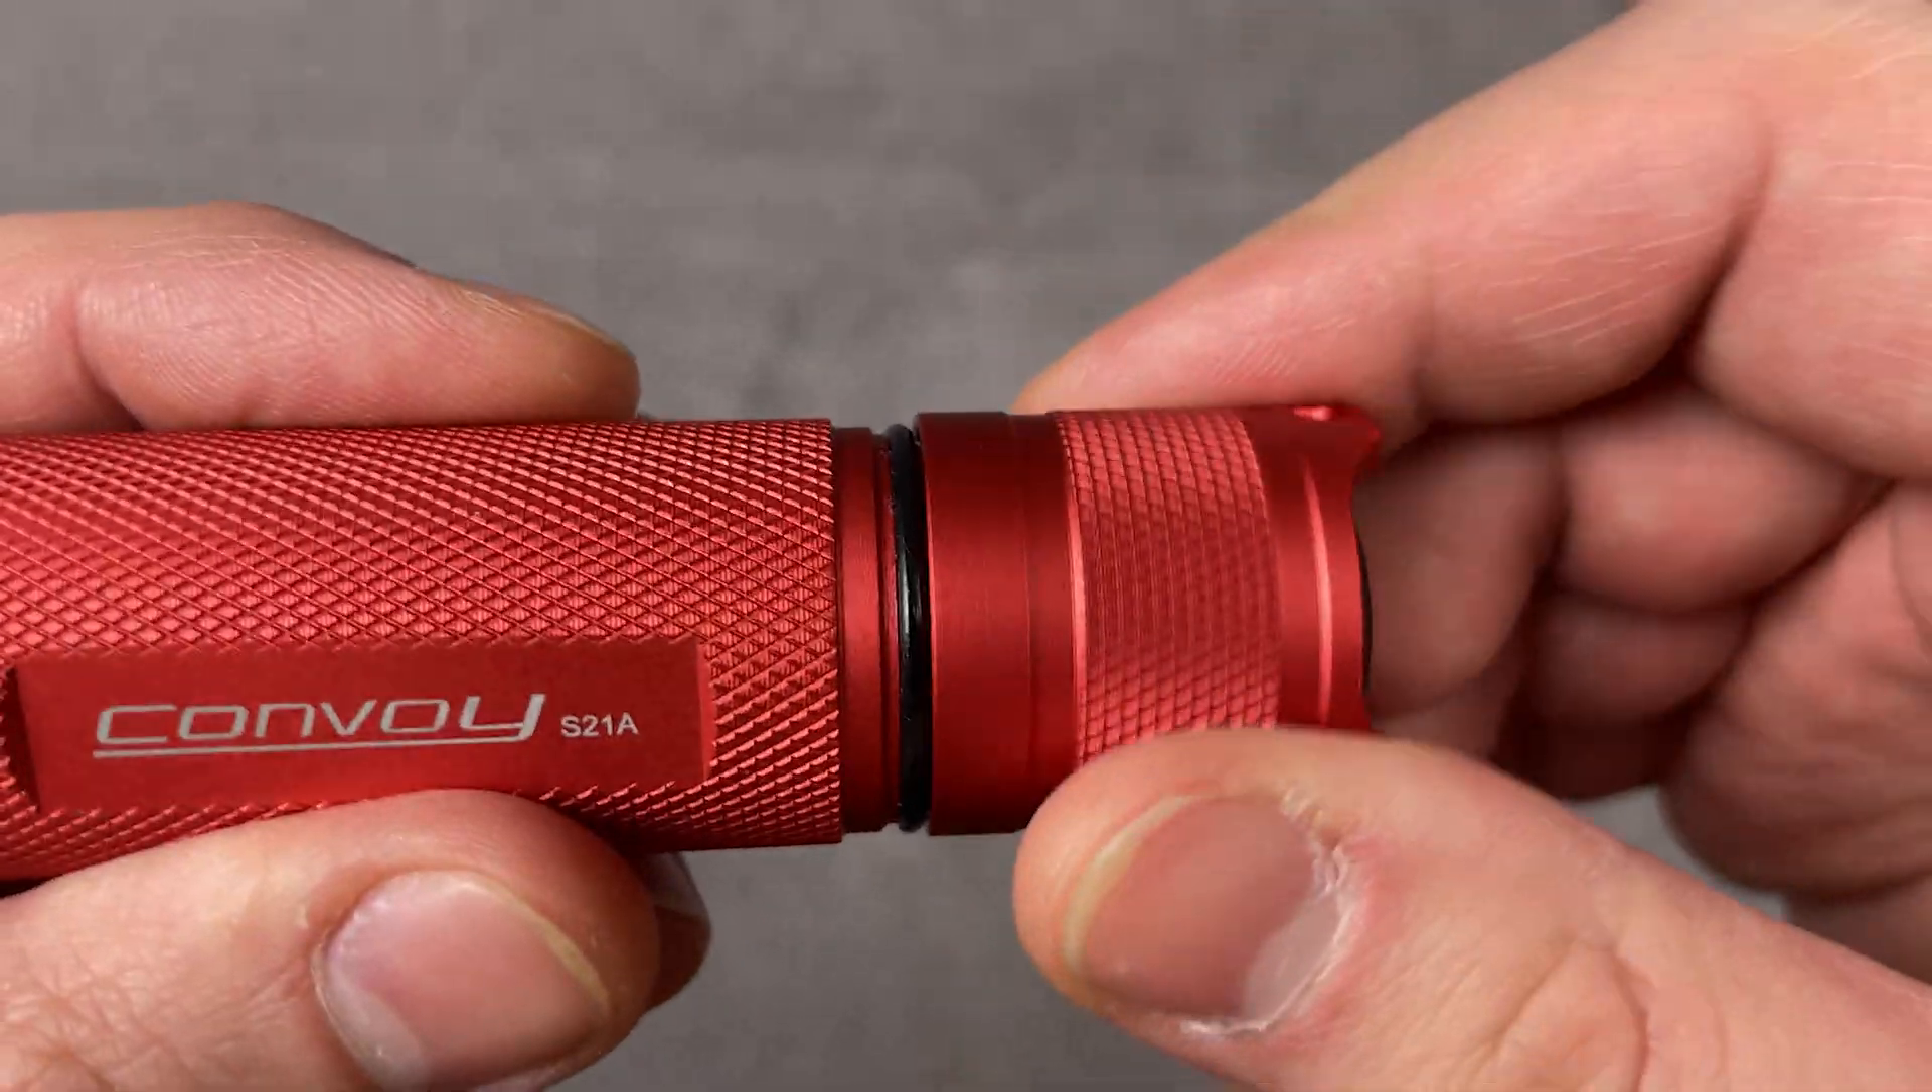When you close the tail cap it does not reach the body. And there's the gap and some dust get inside on the seal ring.